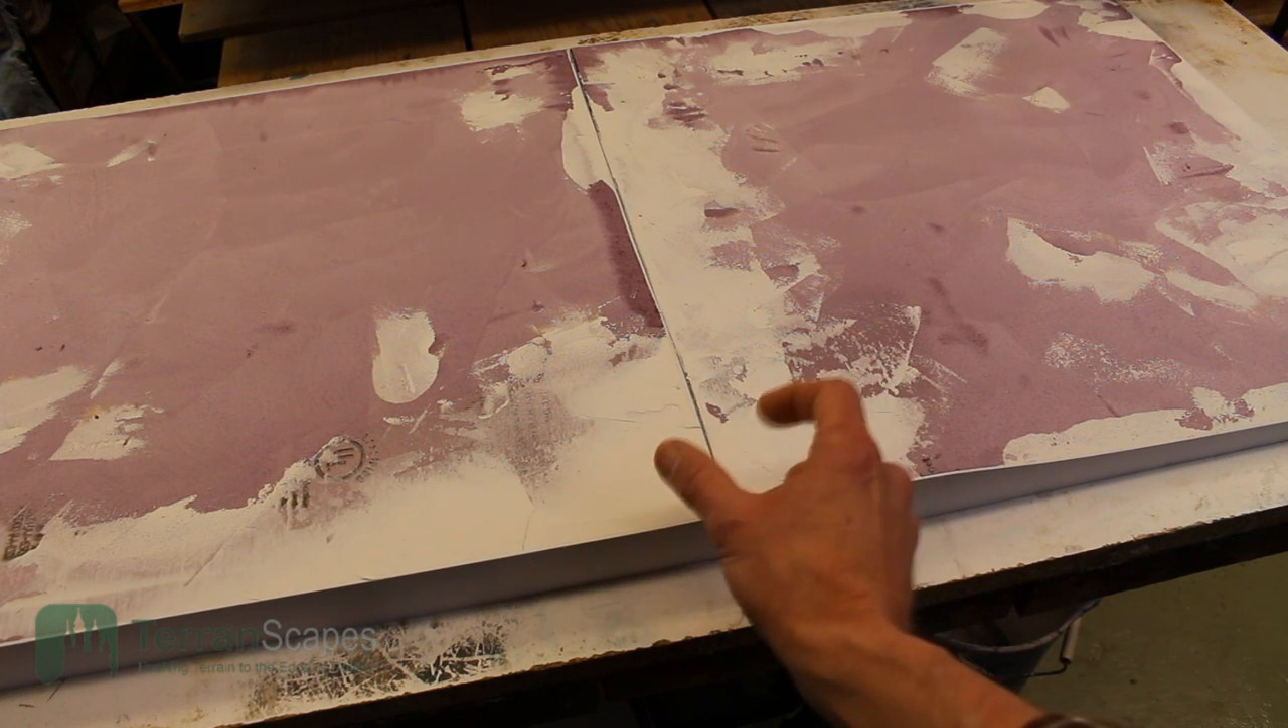But in any case, you can see that I am getting a very good seam between the two boards, and the joins are fairly tight, actually.